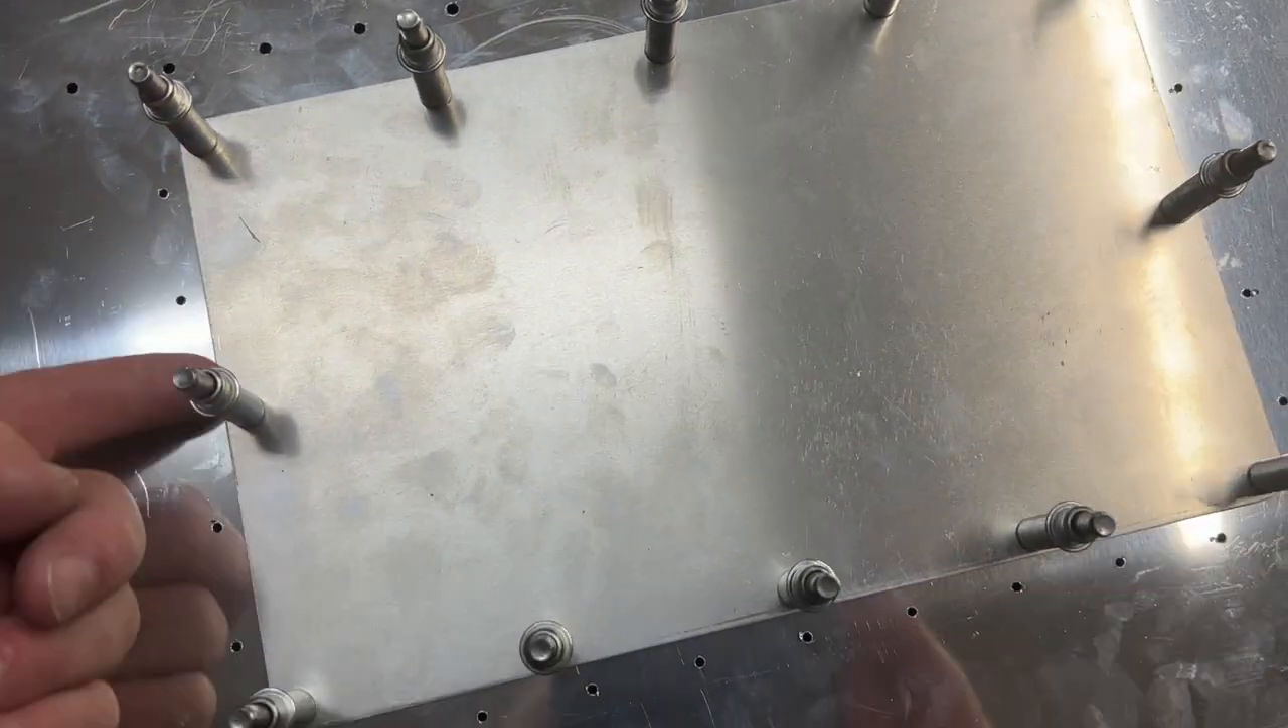Okay, so I've removed the doubler from the inside of the tunnel, and now I've placed the access plate on the outside of the tunnel.